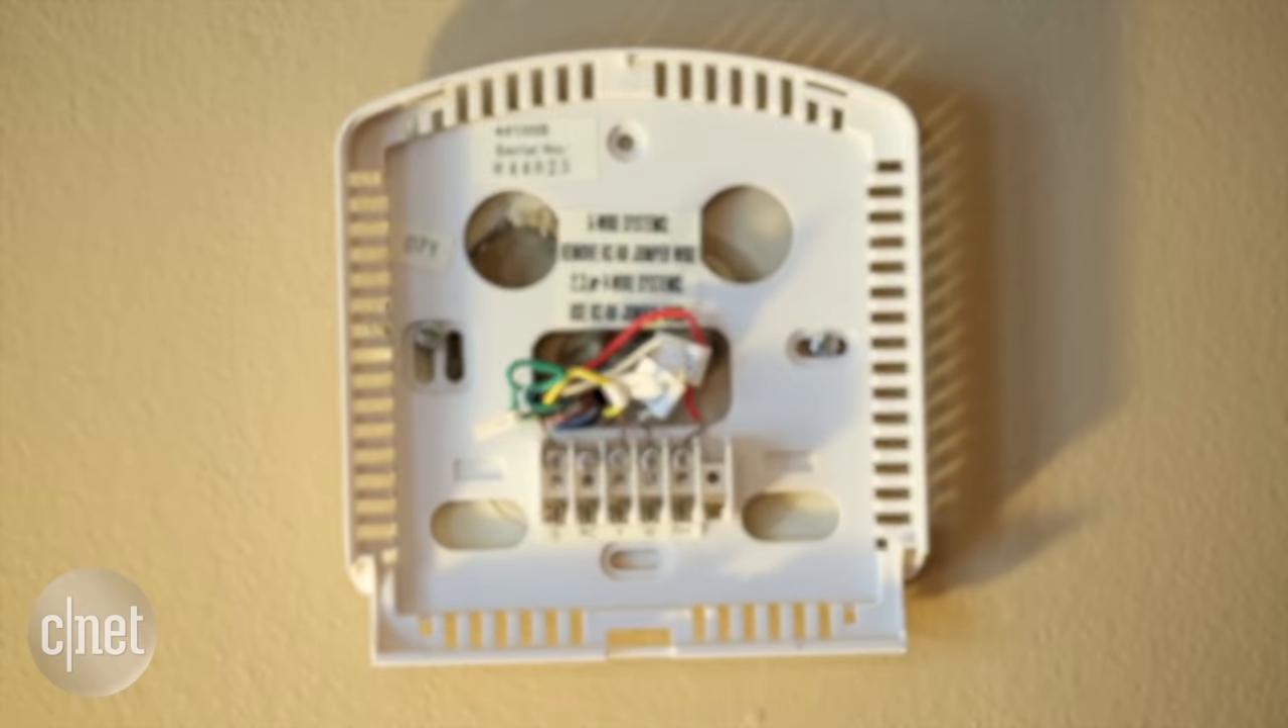This is the old thermostat that came with my house, so I'm just going to snap off the faceplate. So that's done.